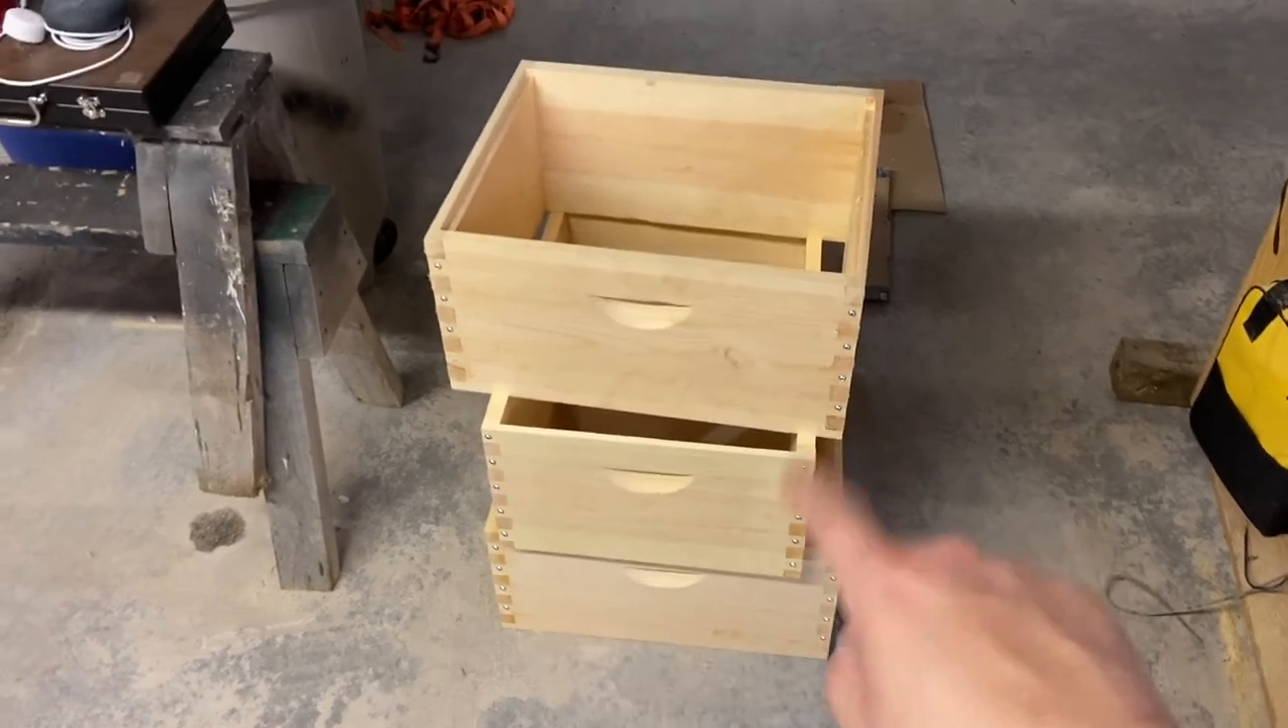So i have now assembled three of these boxes.